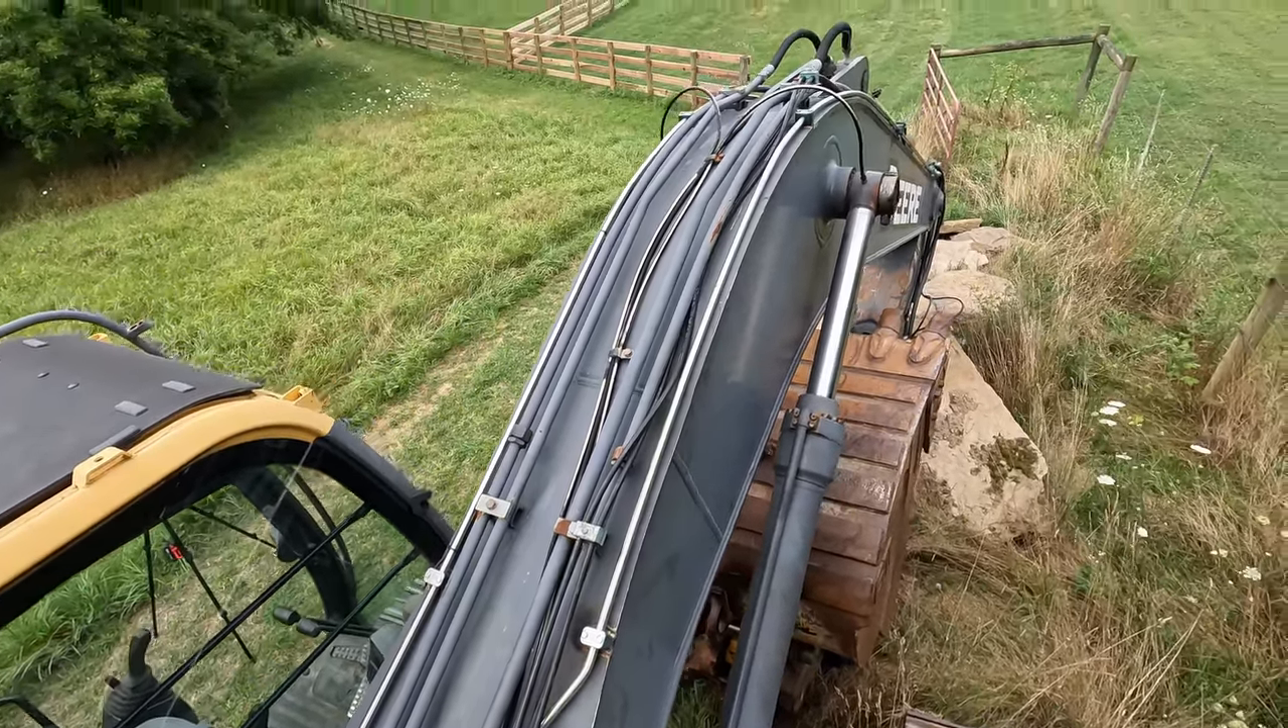There's the final product of the tubes laid out on the boom.